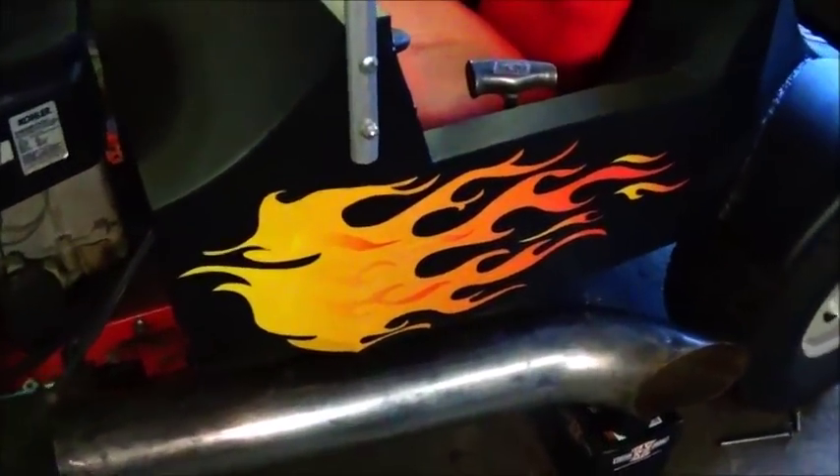I have got the side pipe on or sitting on as you can see i haven't cleaned them up or anything.